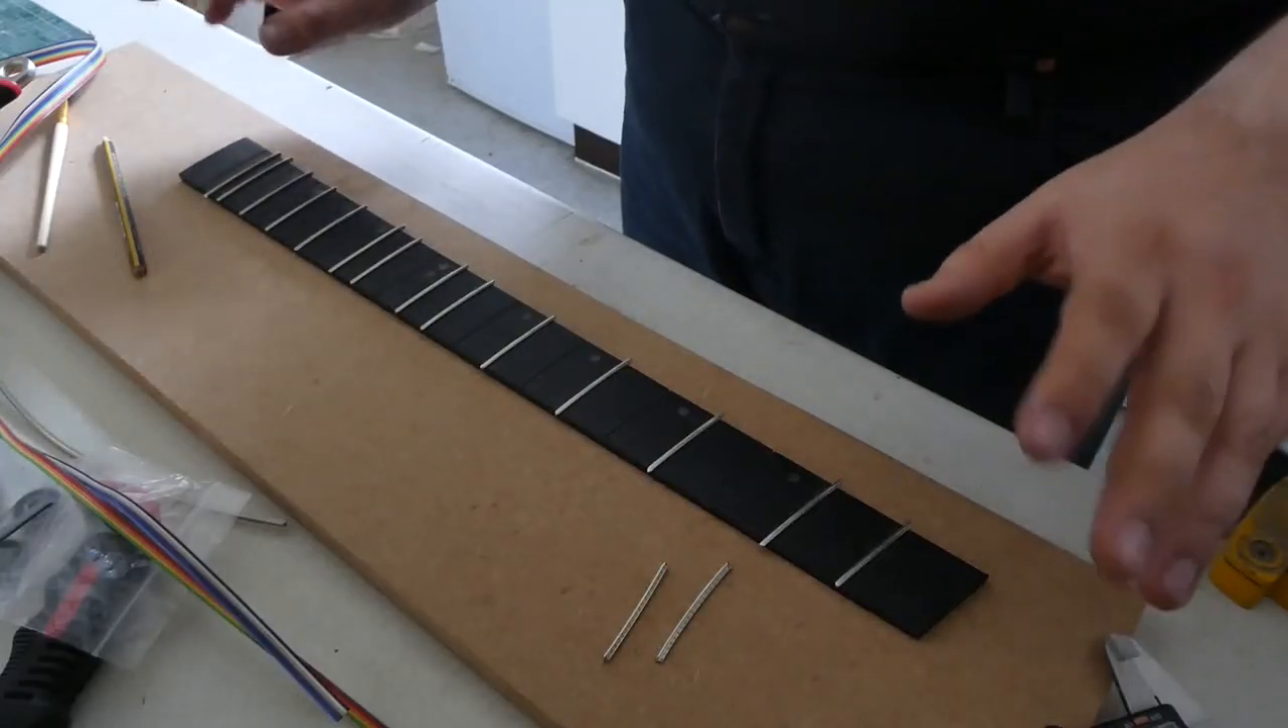I've got the non-LED frets hammered in.